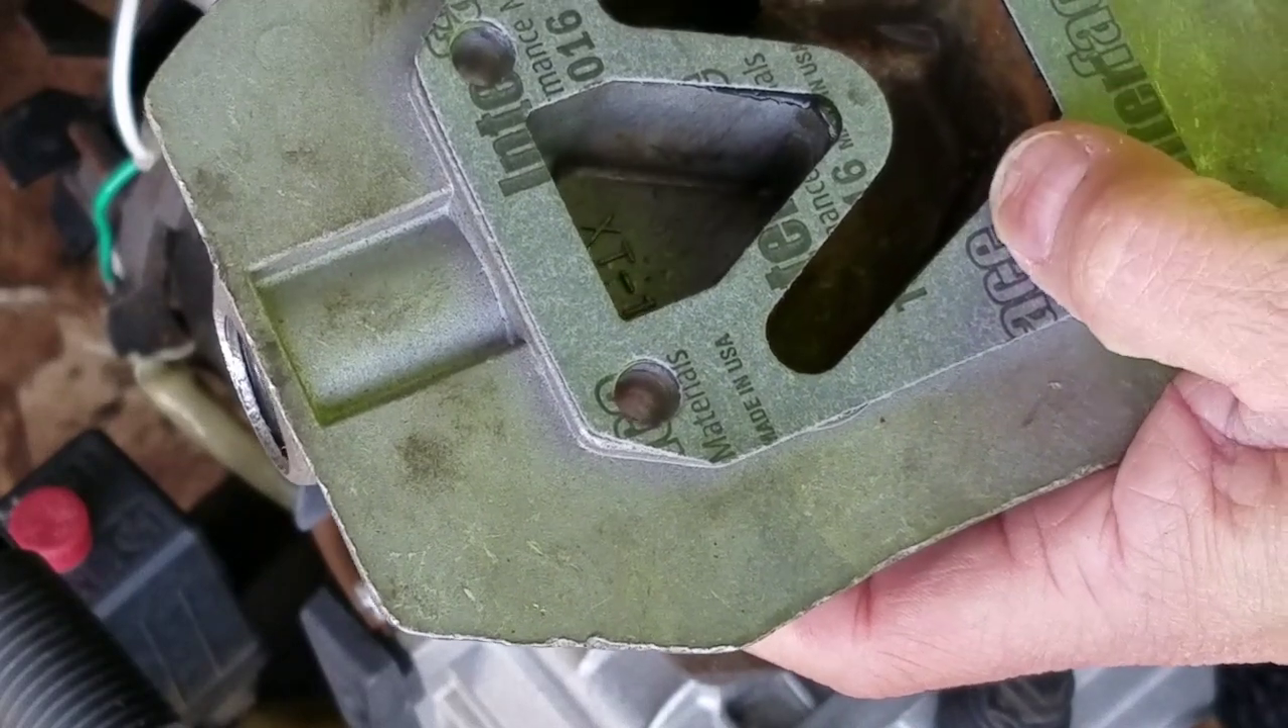I just put the gasket onto this top head part here and as I'm pushing down the silicone gasket is seating but a little bit of residue is coming out because I put too much right which is expected.